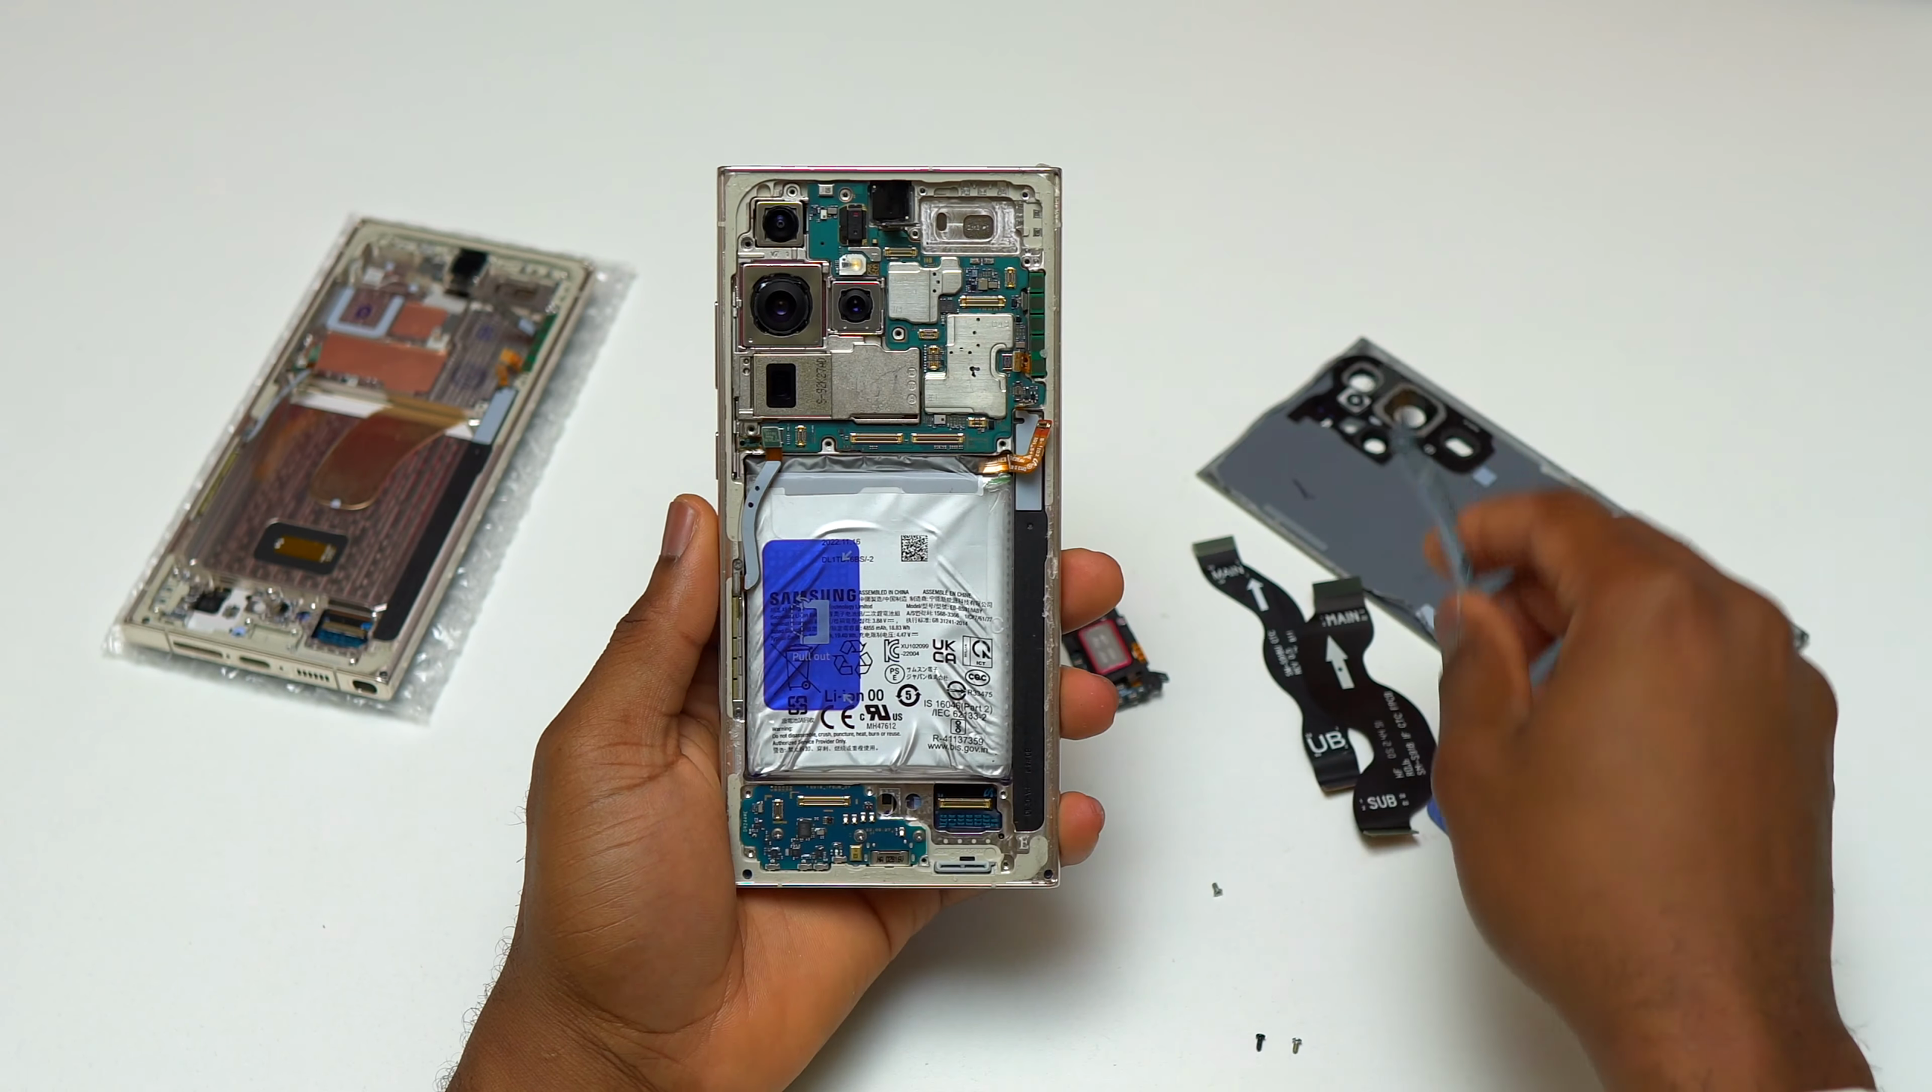All the flex cables have been disconnected and removed out of the frame of the device.